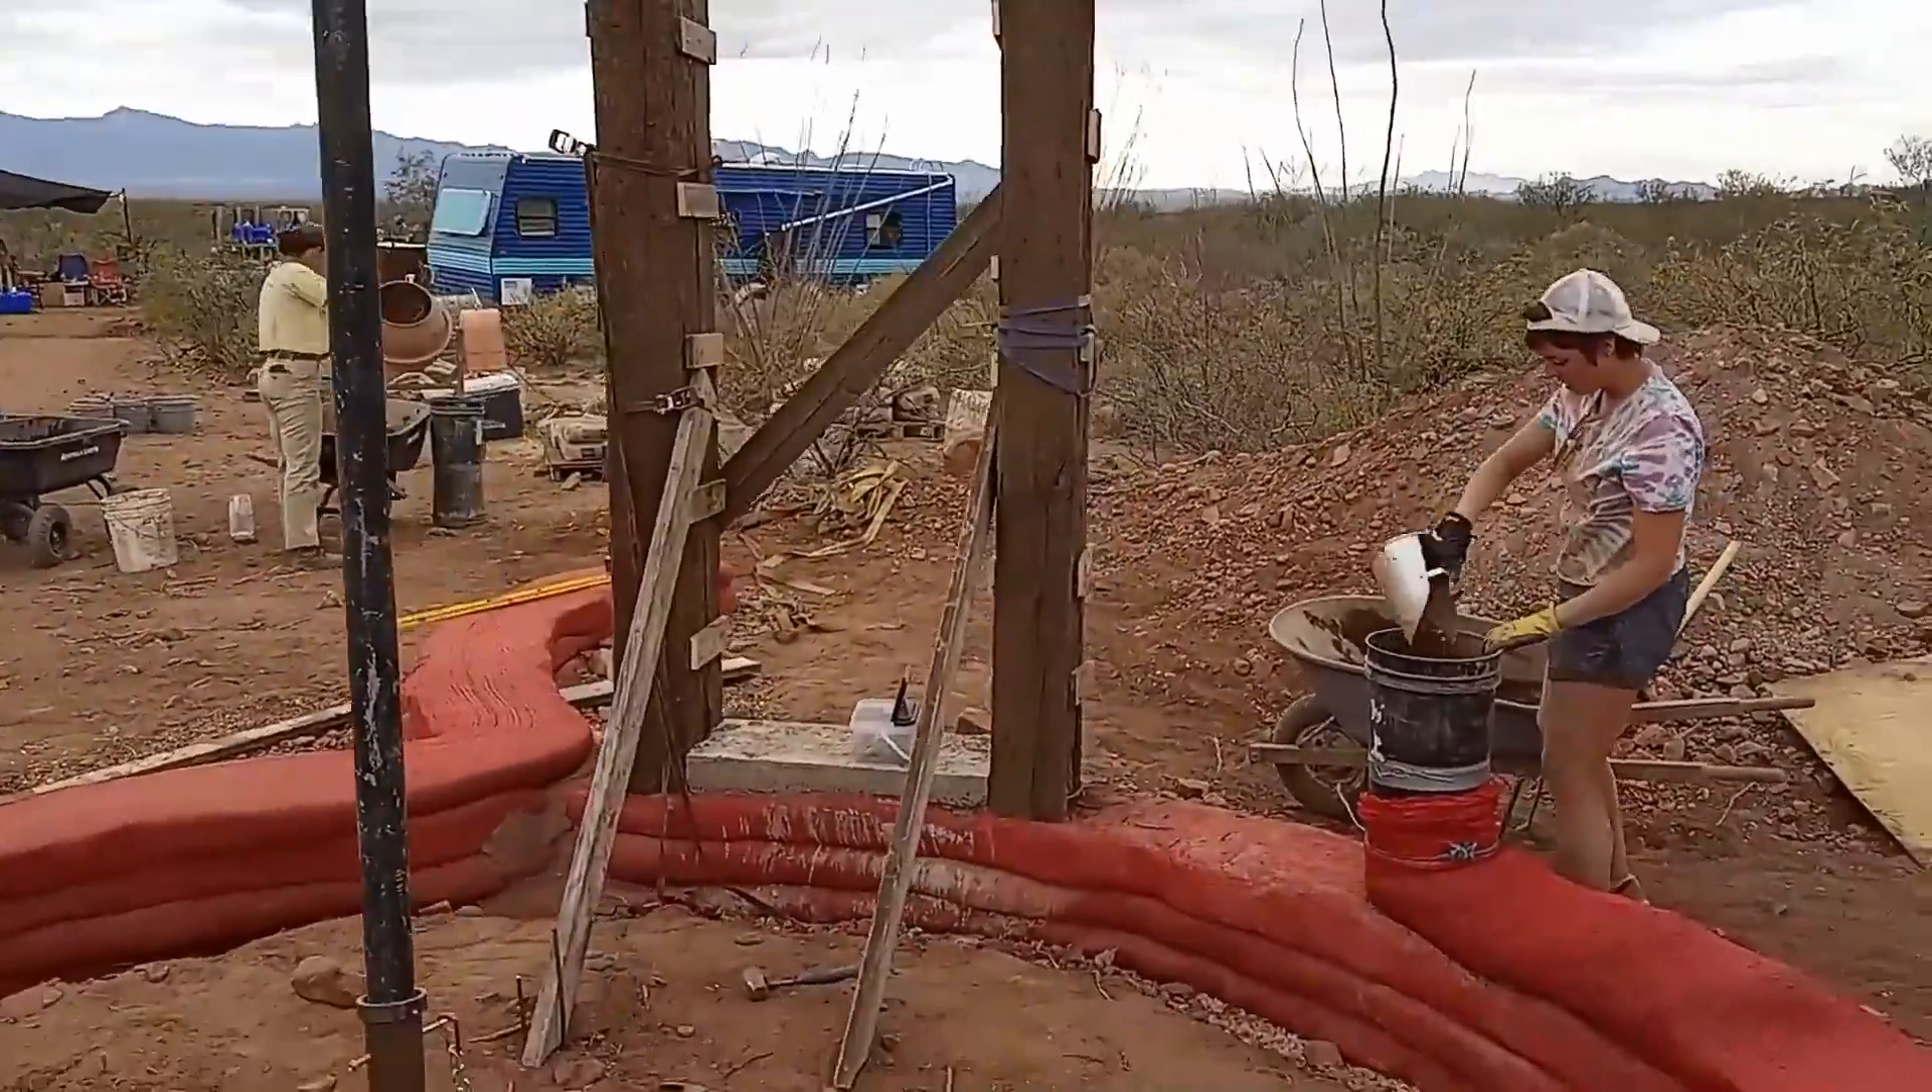Got our door frame in.